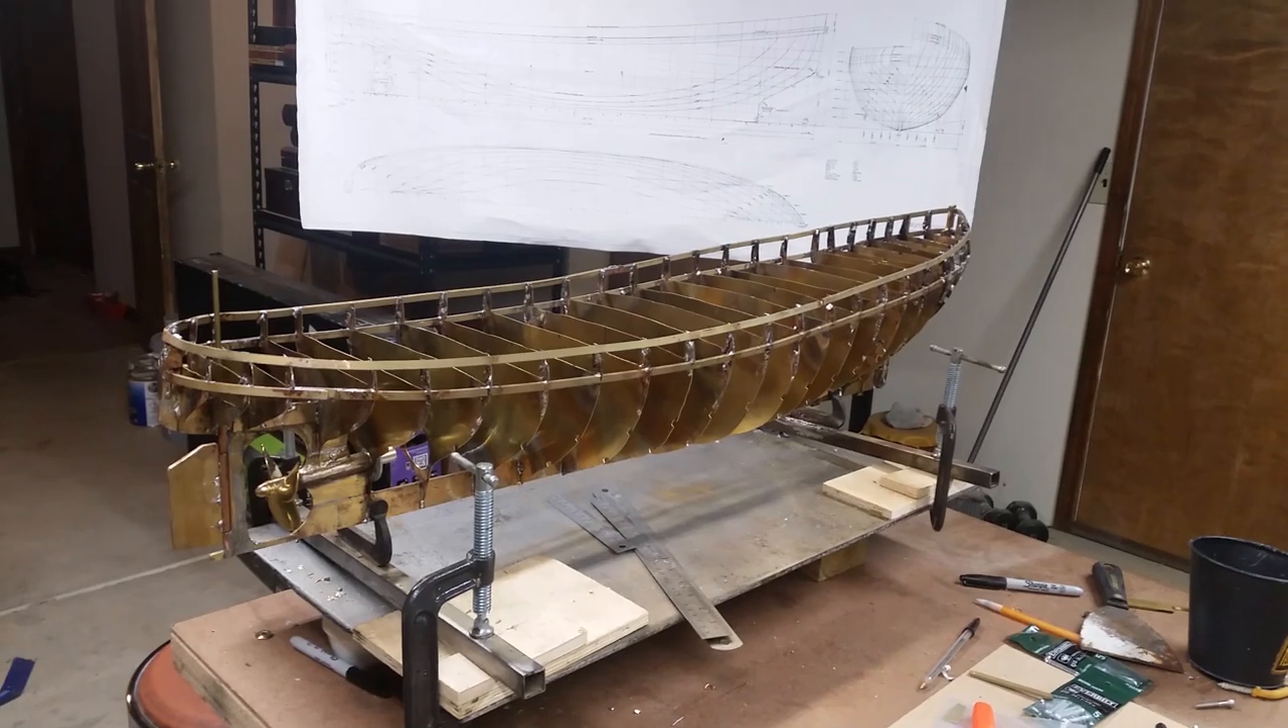Here's the boat with all the framing done at this point.